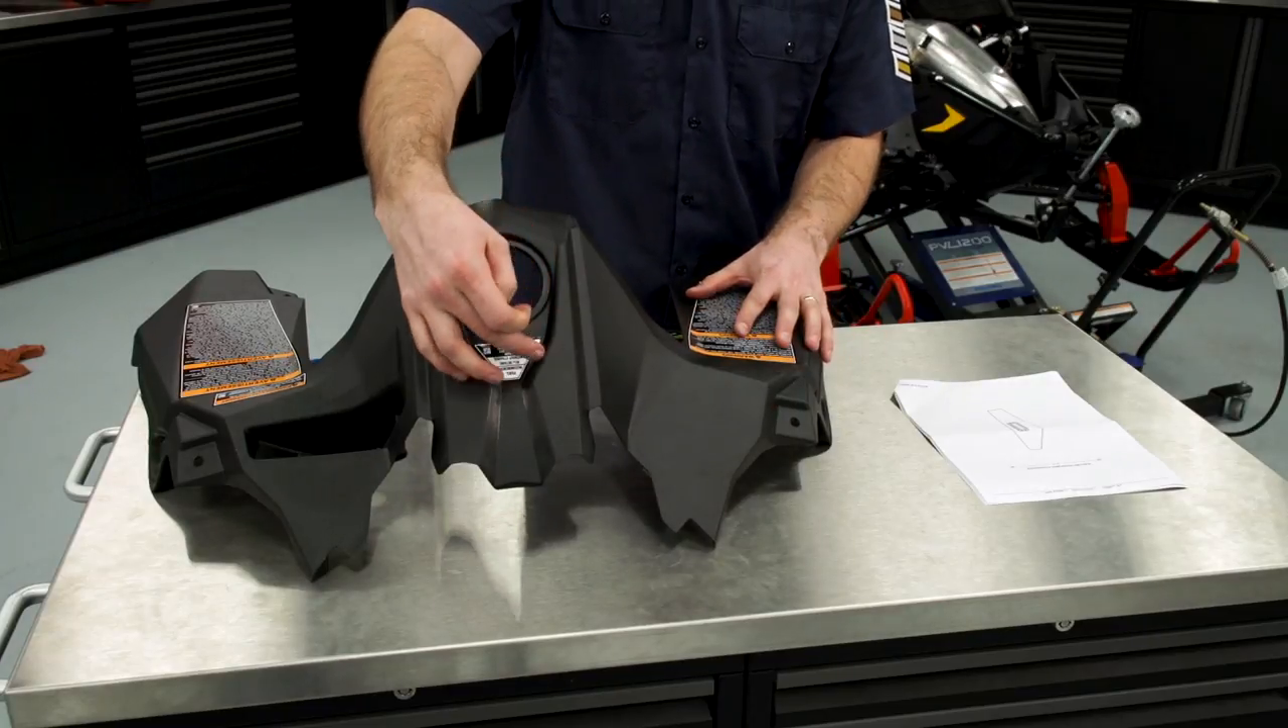For the purposes of filming, I've gone ahead and removed the console from the vehicle.